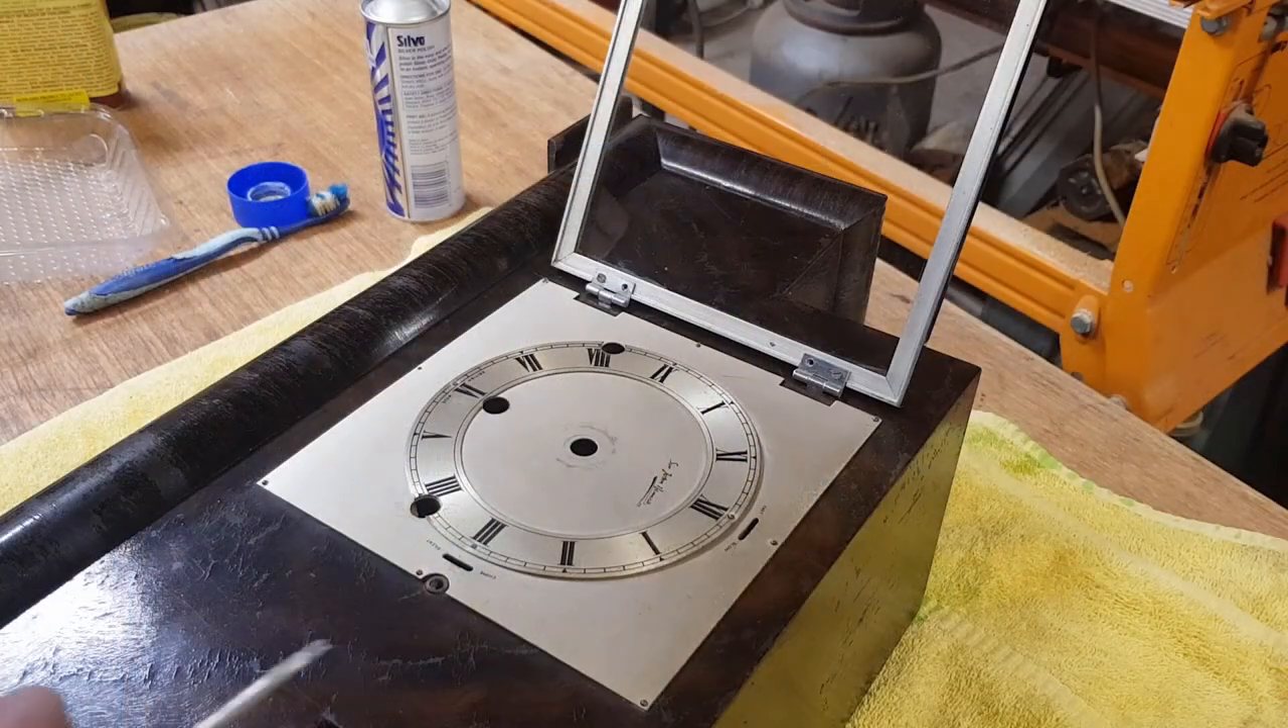I've already put the hinges back on the clock.